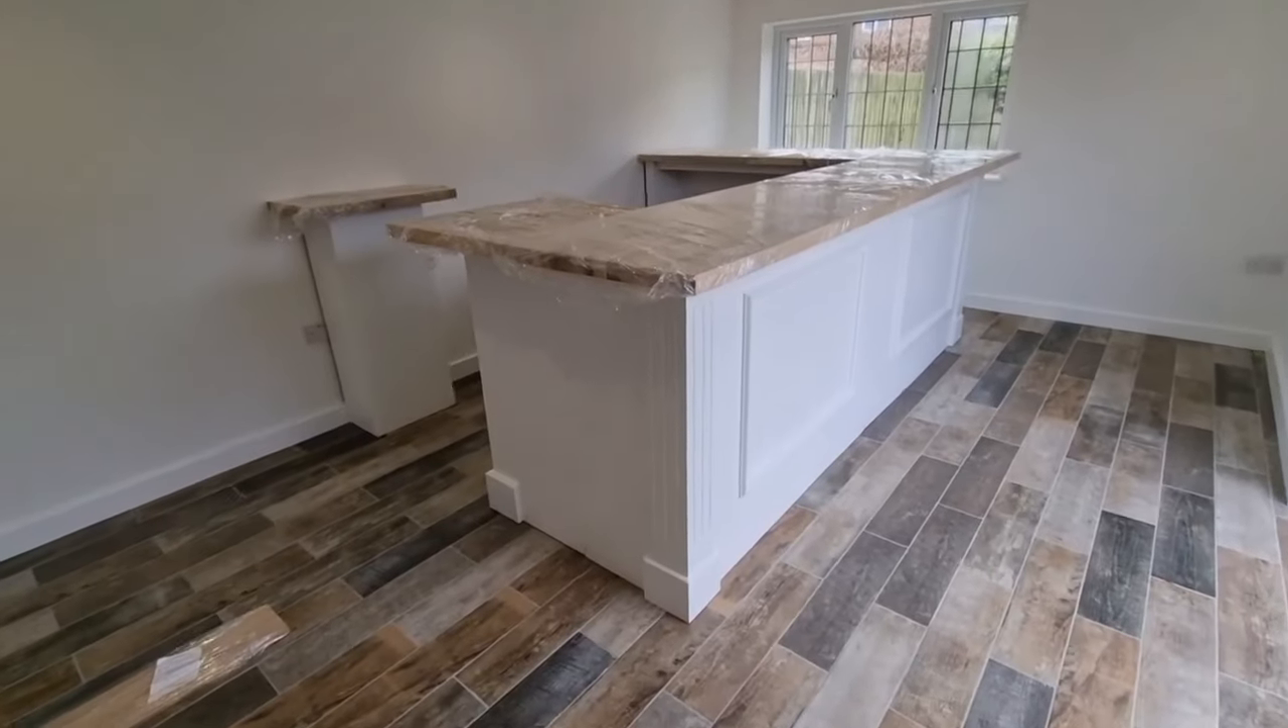This is the bar on its test fit with the oak top on and as you can see looking pretty good.